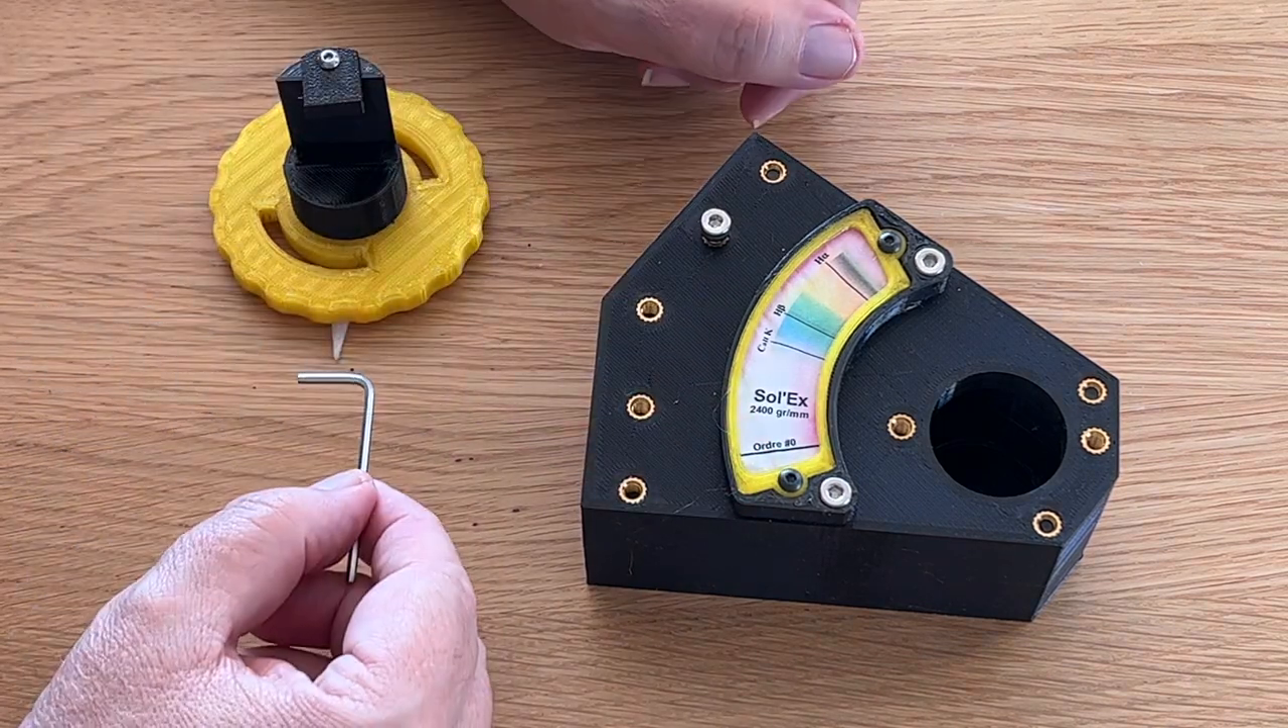Here is the wavelength index in place.